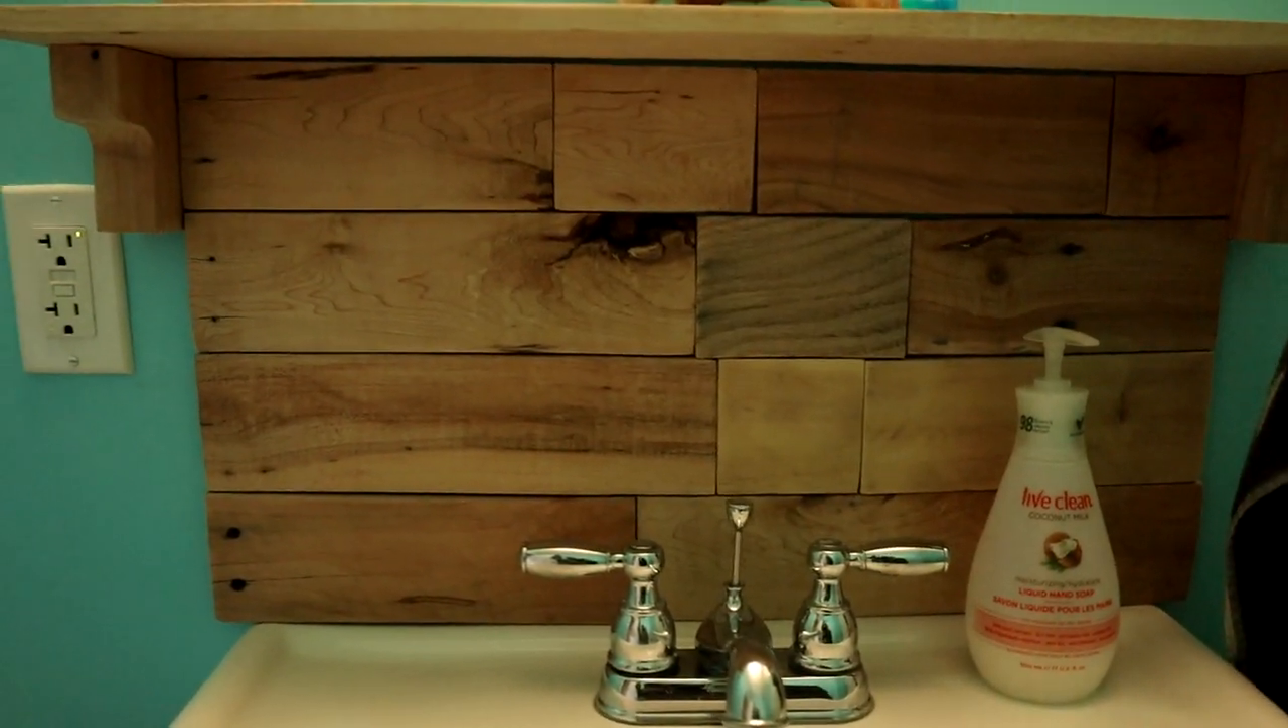I have put a new backing here a bit of a pallet splashback.